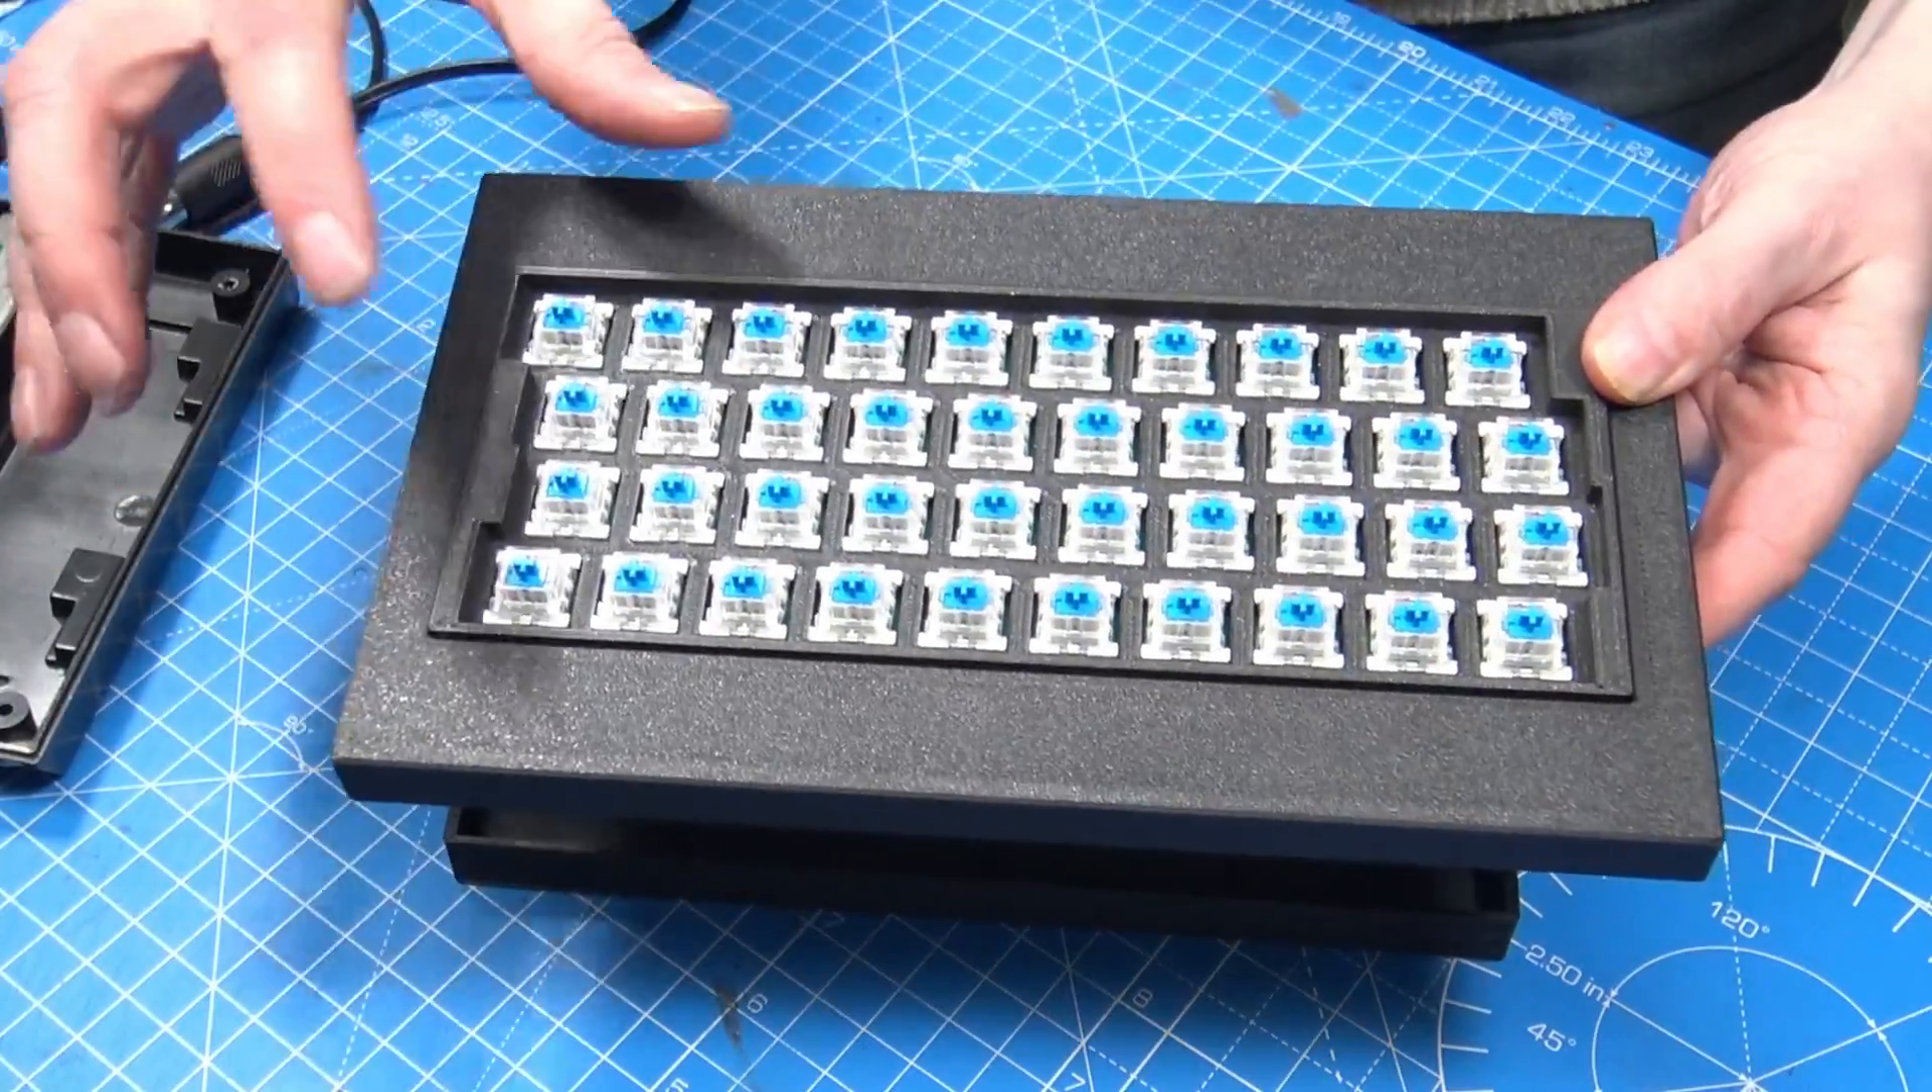I've got the keyboard switches in now and i've adjusted this template so that they fit perfectly to allow me to solder them in and keep them straight.